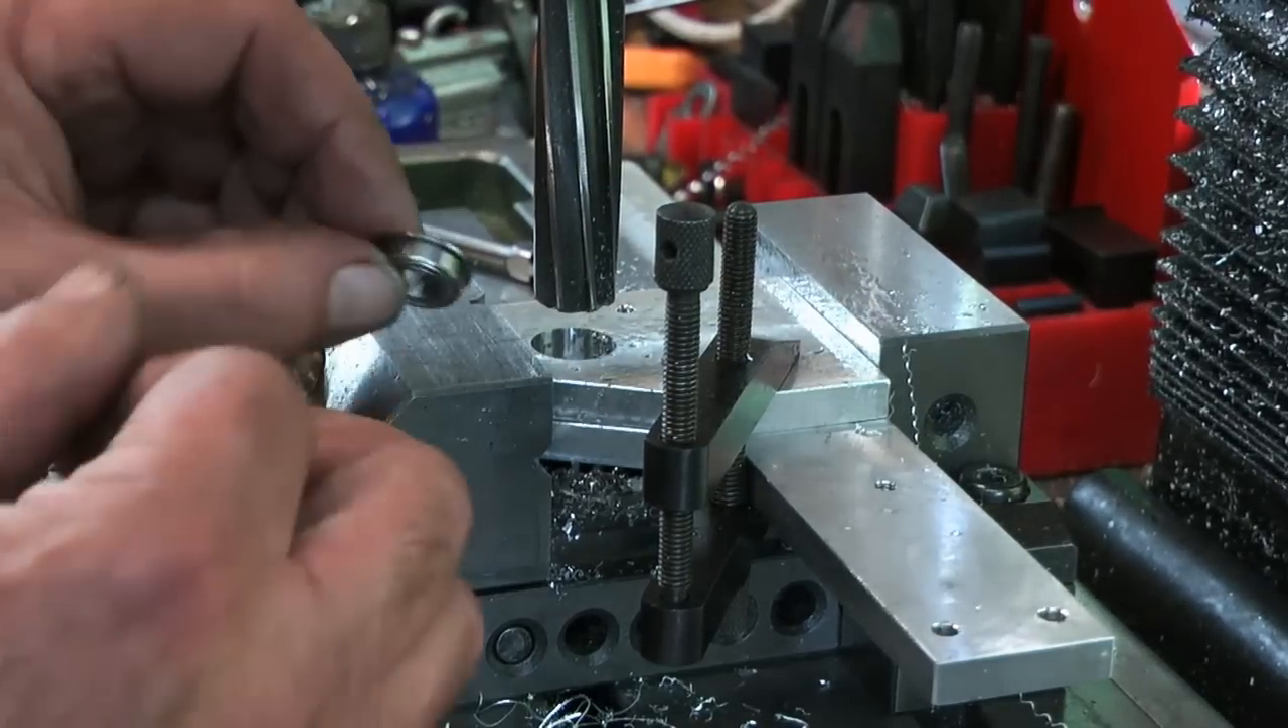Now, this plate on the top, I've just put a toolmaker's clamp on just to make sure that they're solidly locked together as I'm holding them both in the vise.